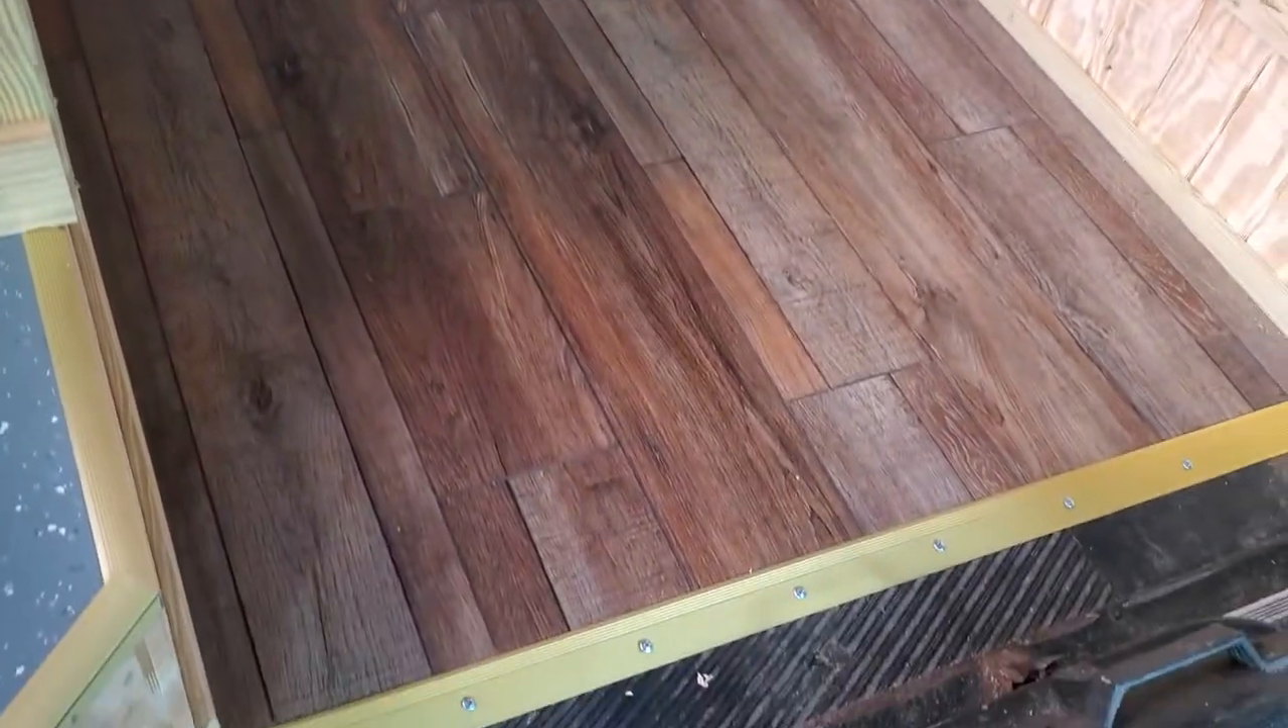Got our floor all done.